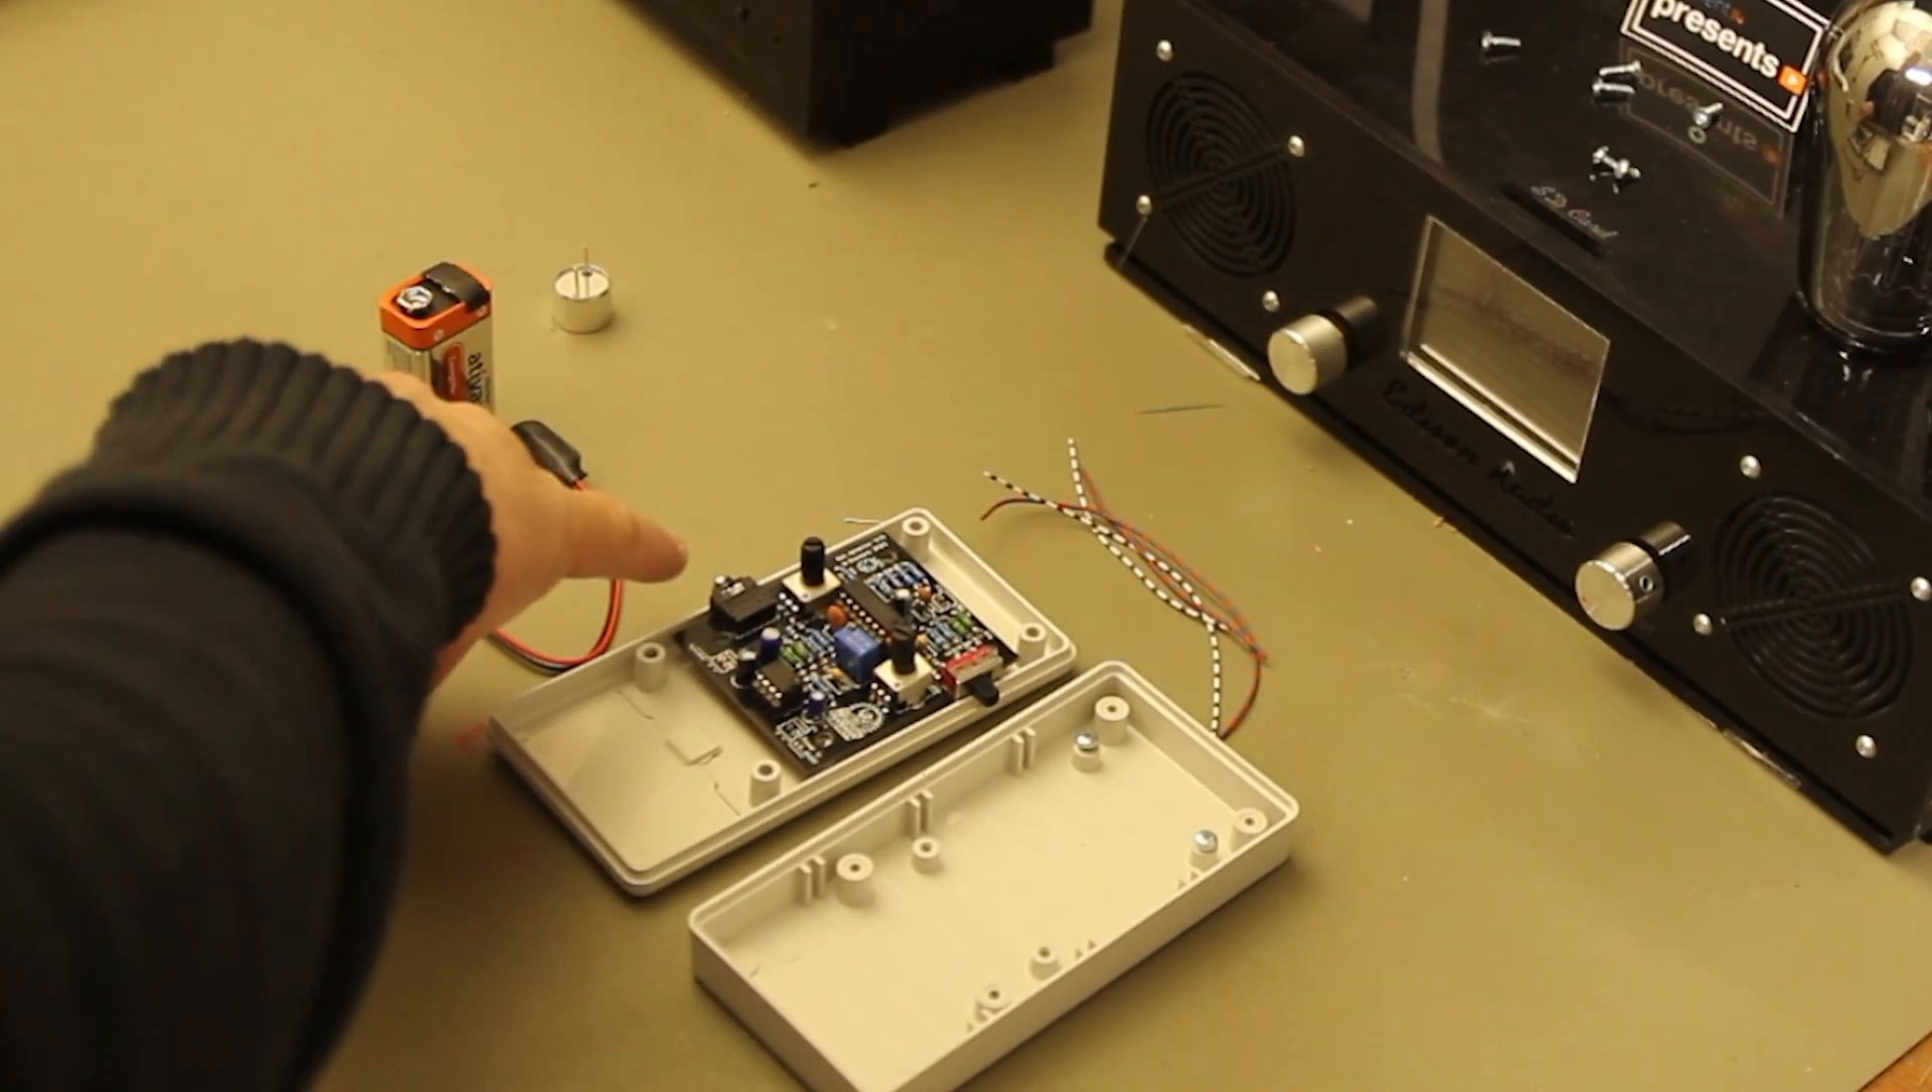With the PCB assembled we only have a few components to put together for our bed detector to be completed. Of course we have the PCB.